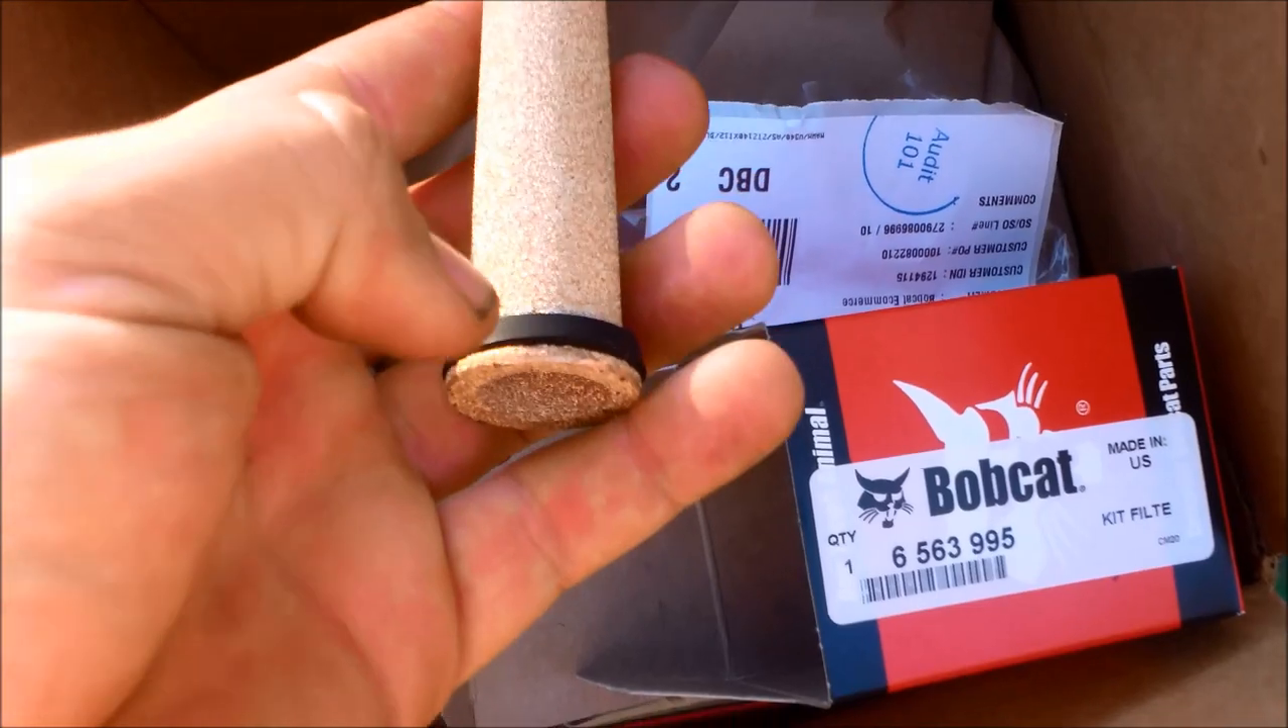I've already installed the gasket they give you.